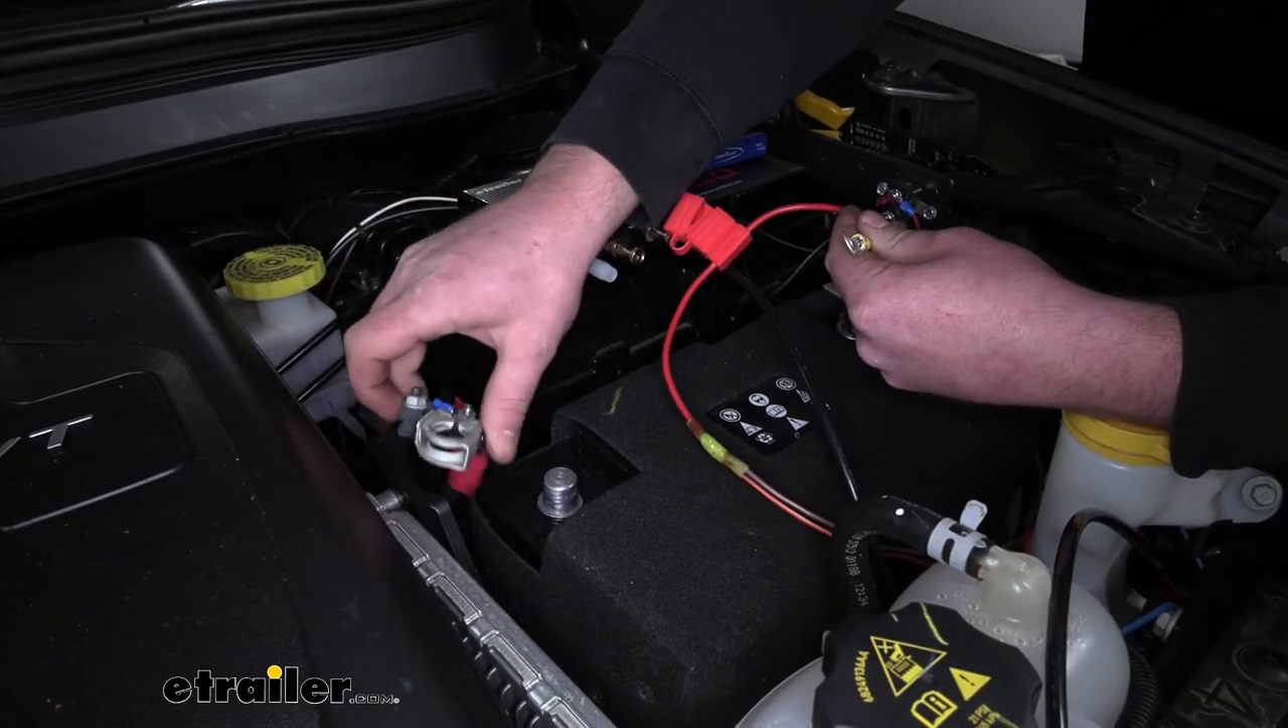Now I just took our terminal off the battery completely.